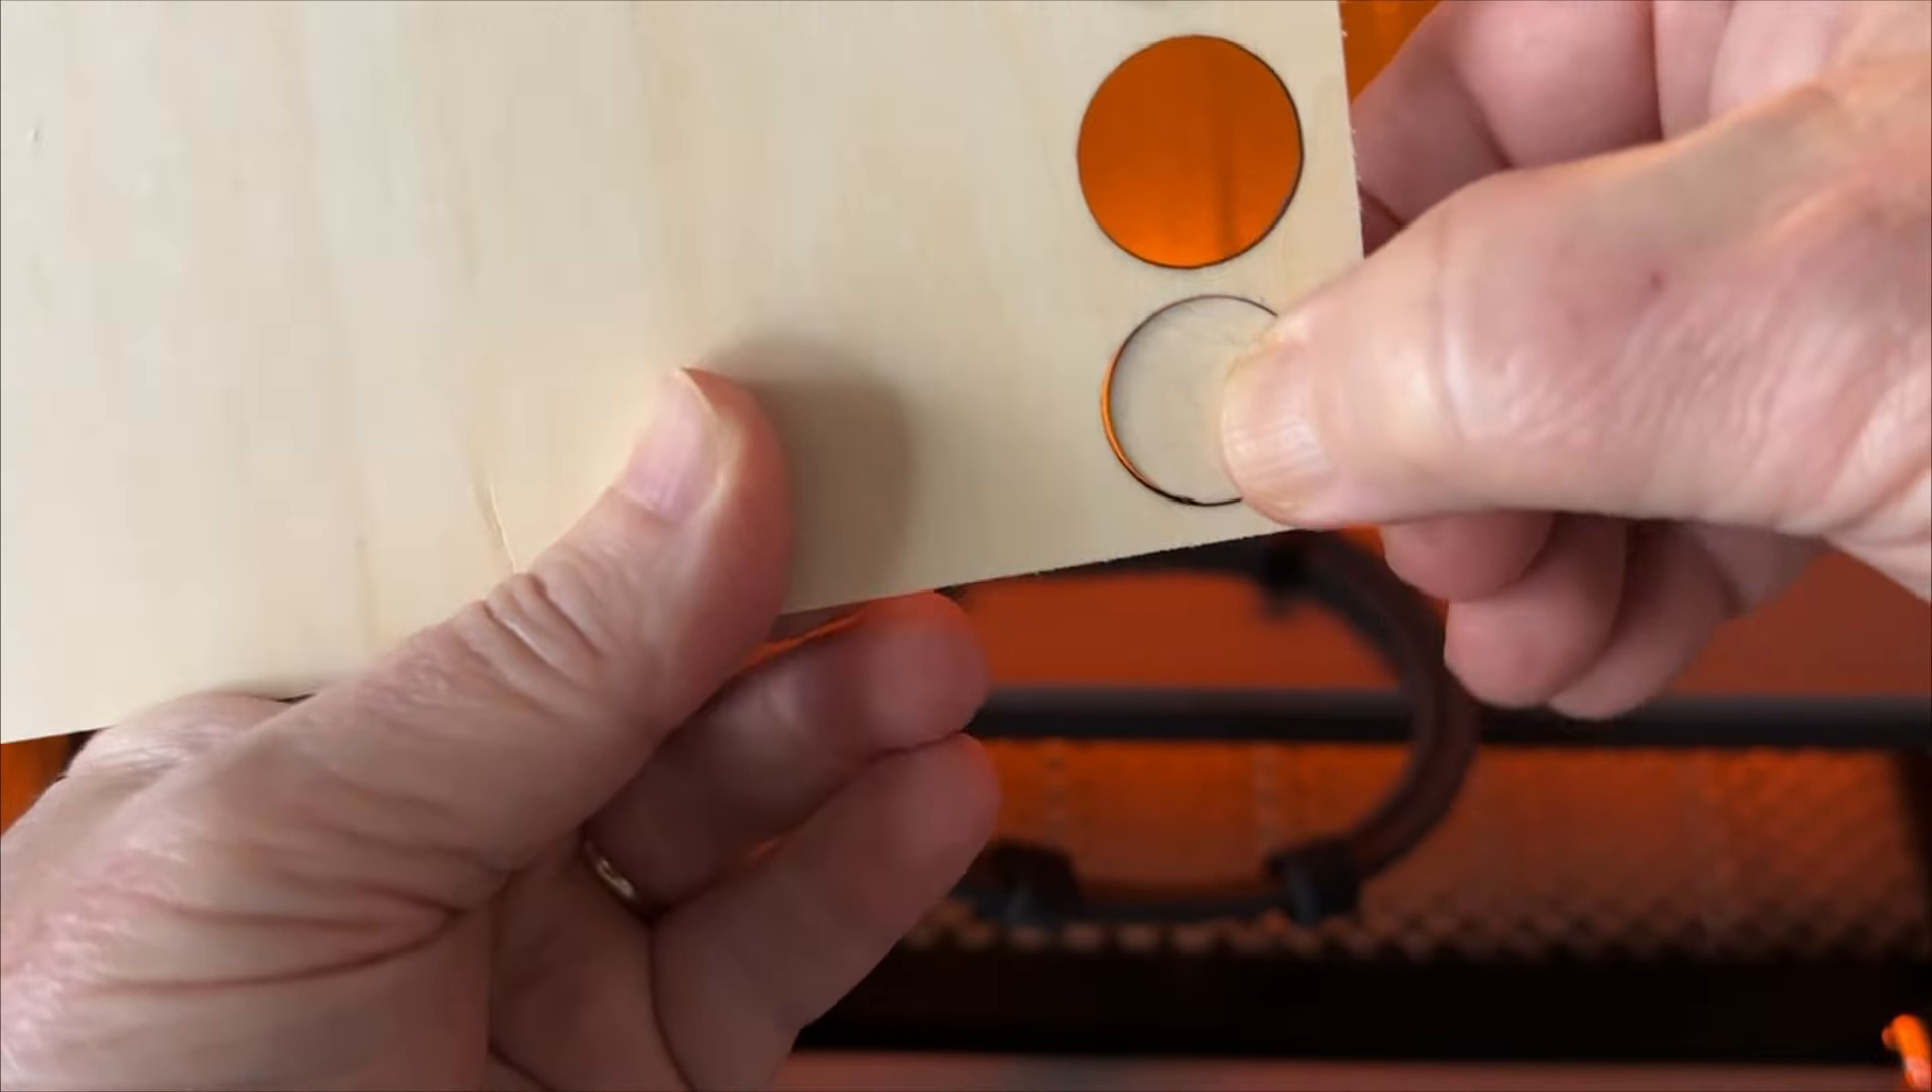You can see the circle with no kerf offset have some space, which wouldn't look good on an inlay.